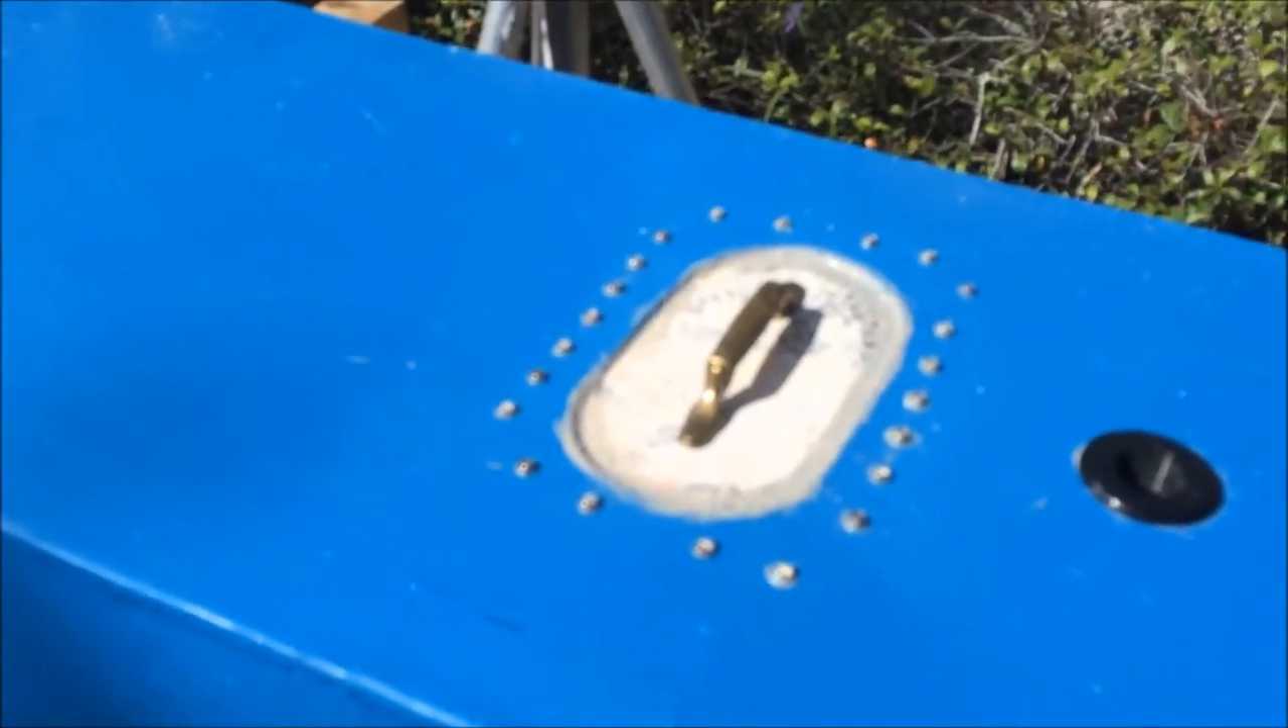We've covered up the access hole I had to cut with some fiberglass.